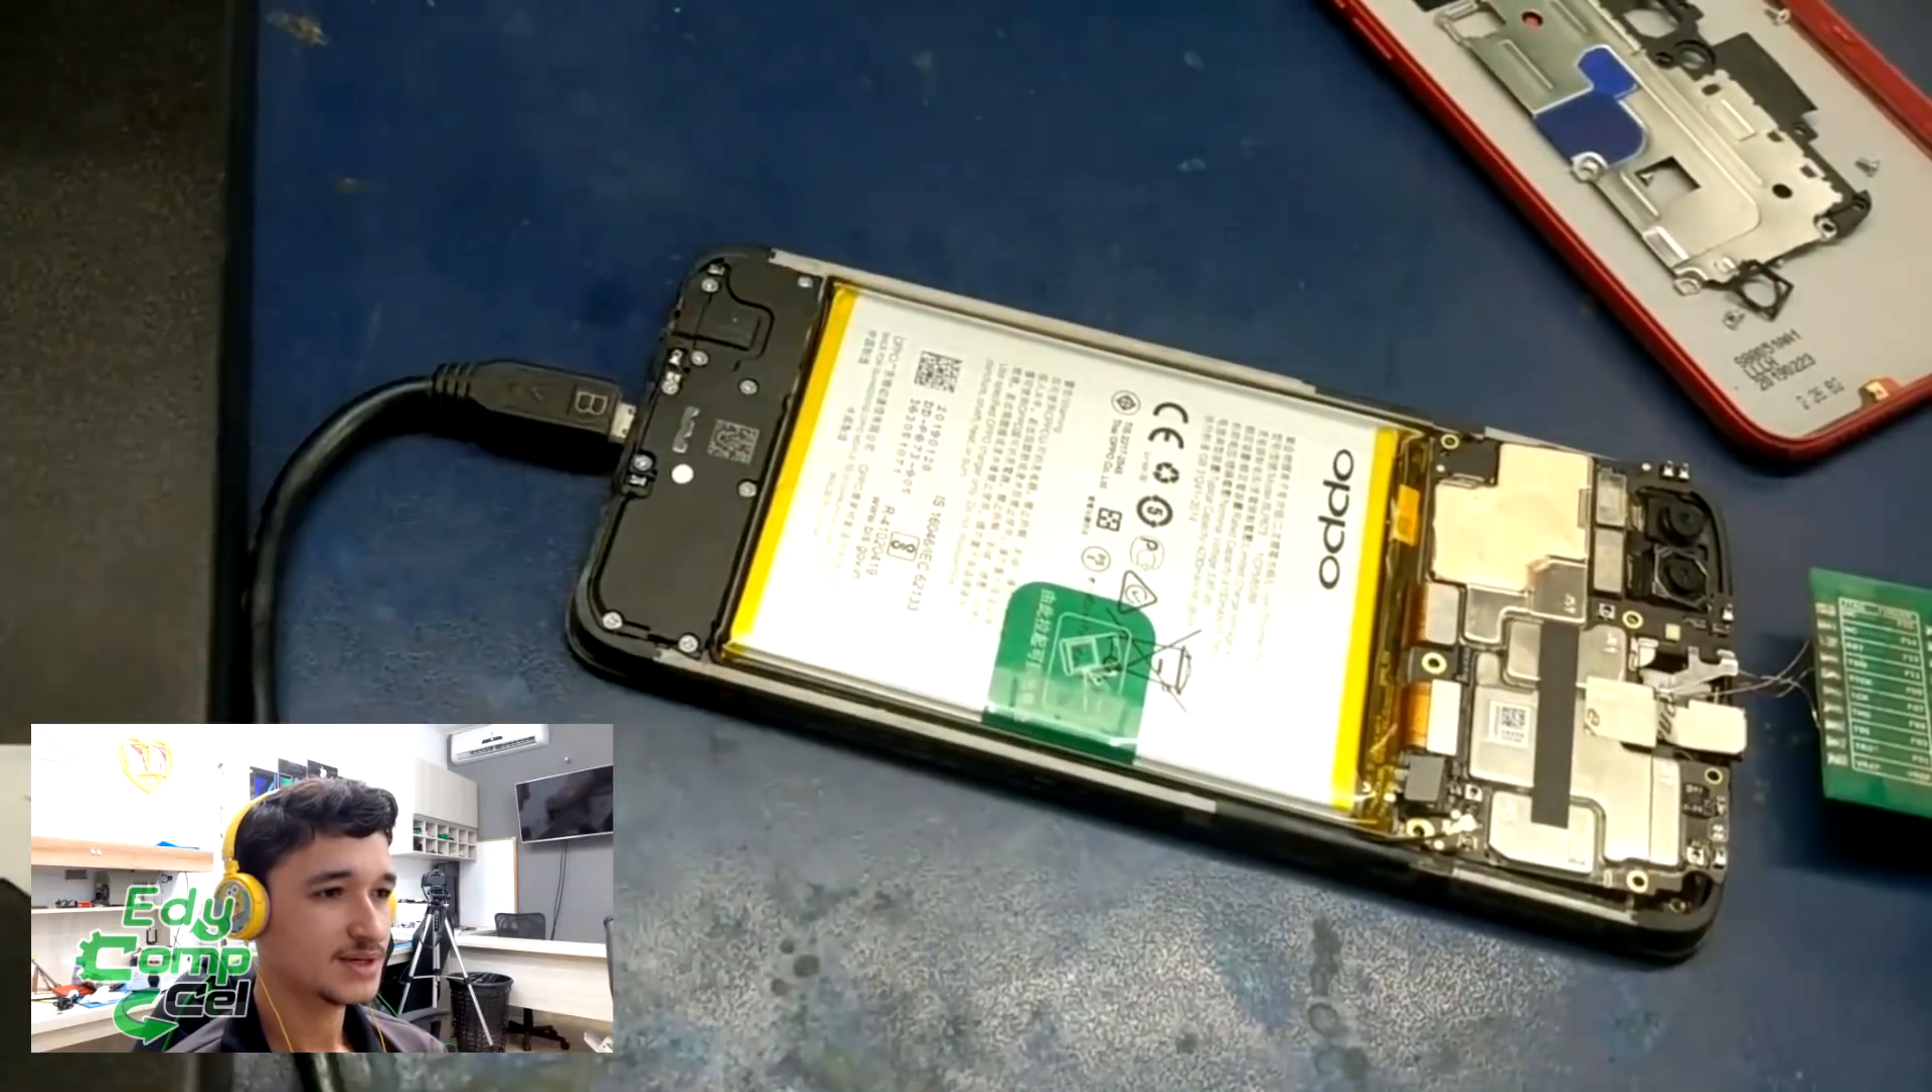Conectou agora o cabo USB No celular.